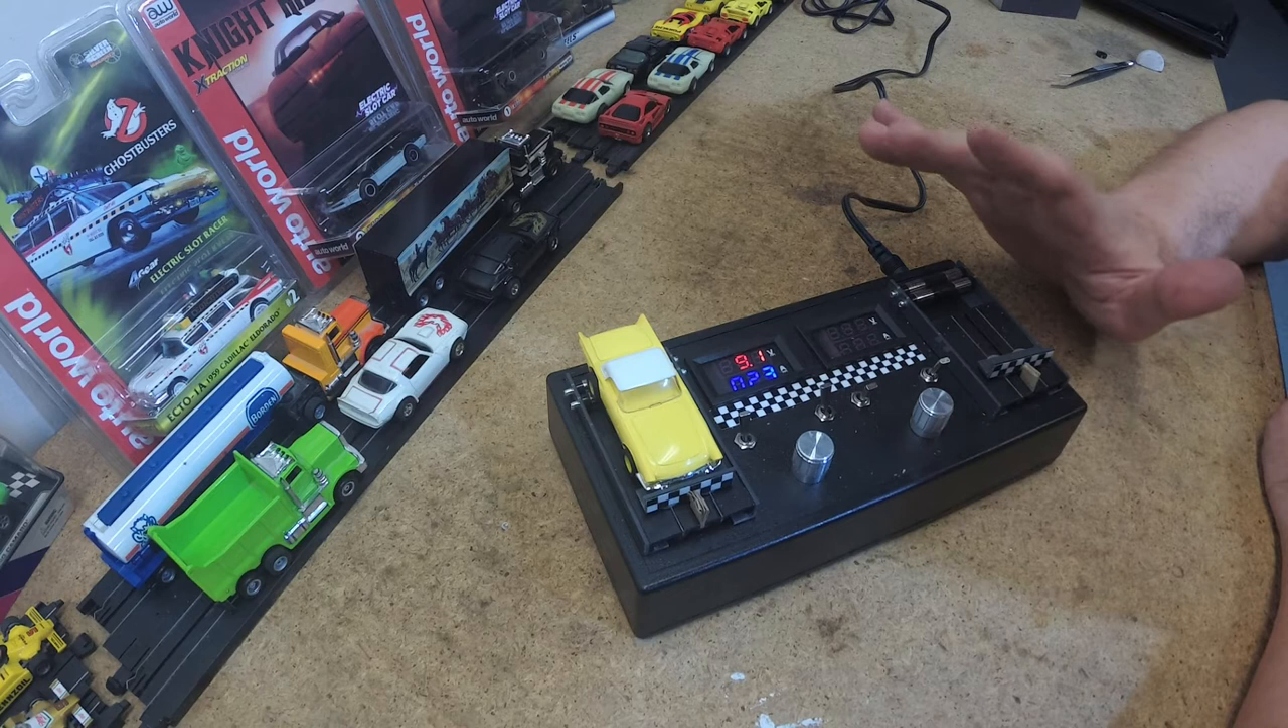I got the body back on it to help with the weight and the balance.